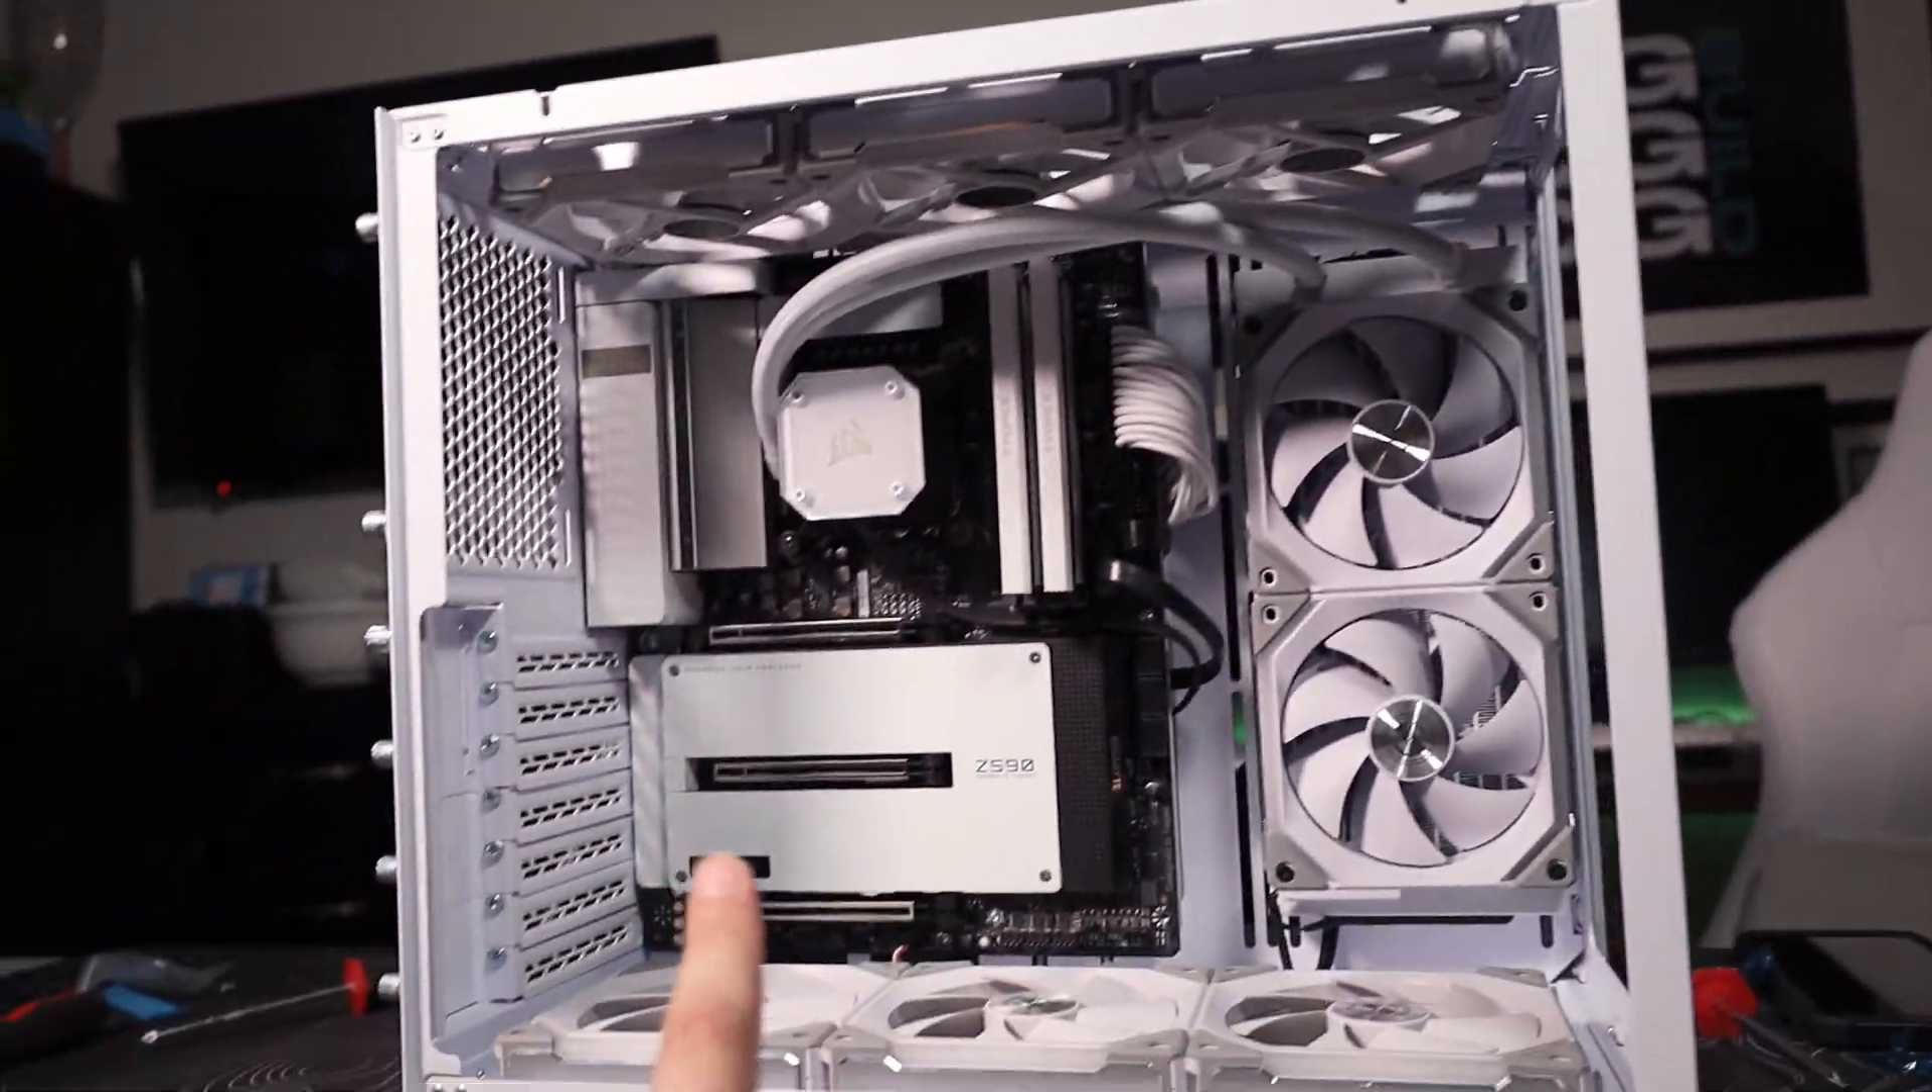Here's the build so far the only thing left is put the gpu and a little bit of cable management.